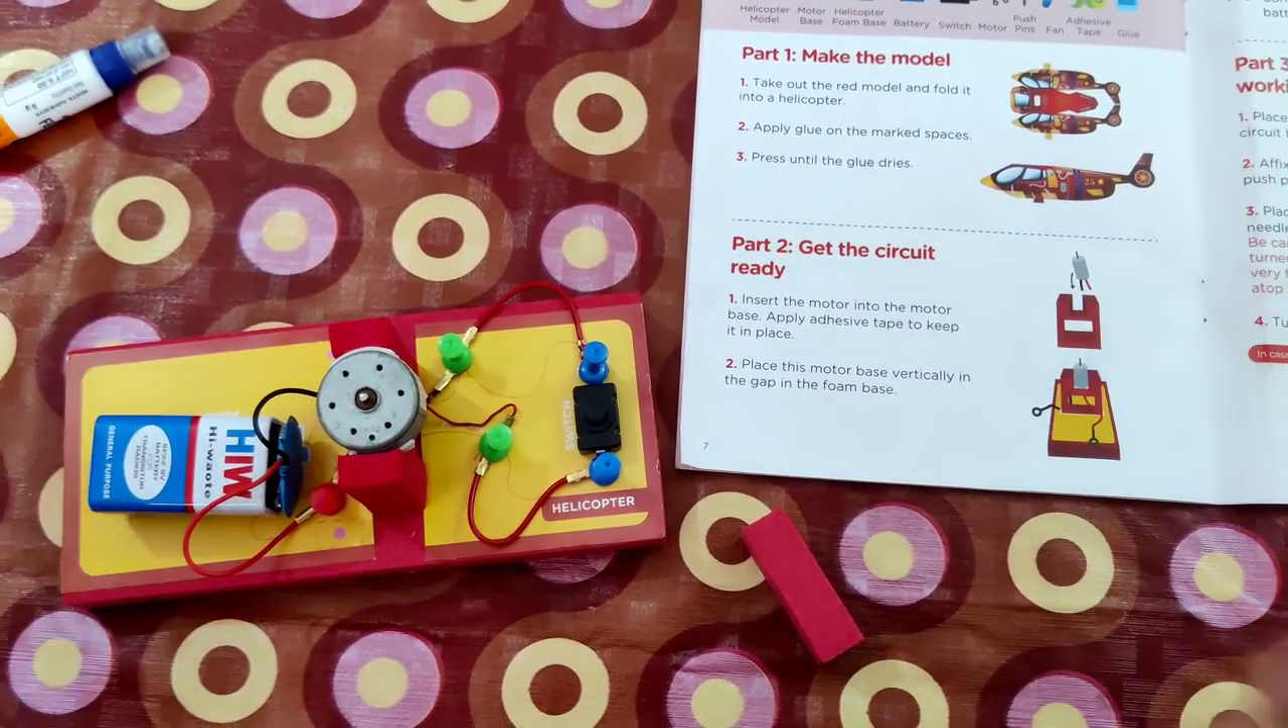The battery and the wires and the motor and the switch are all connected now.